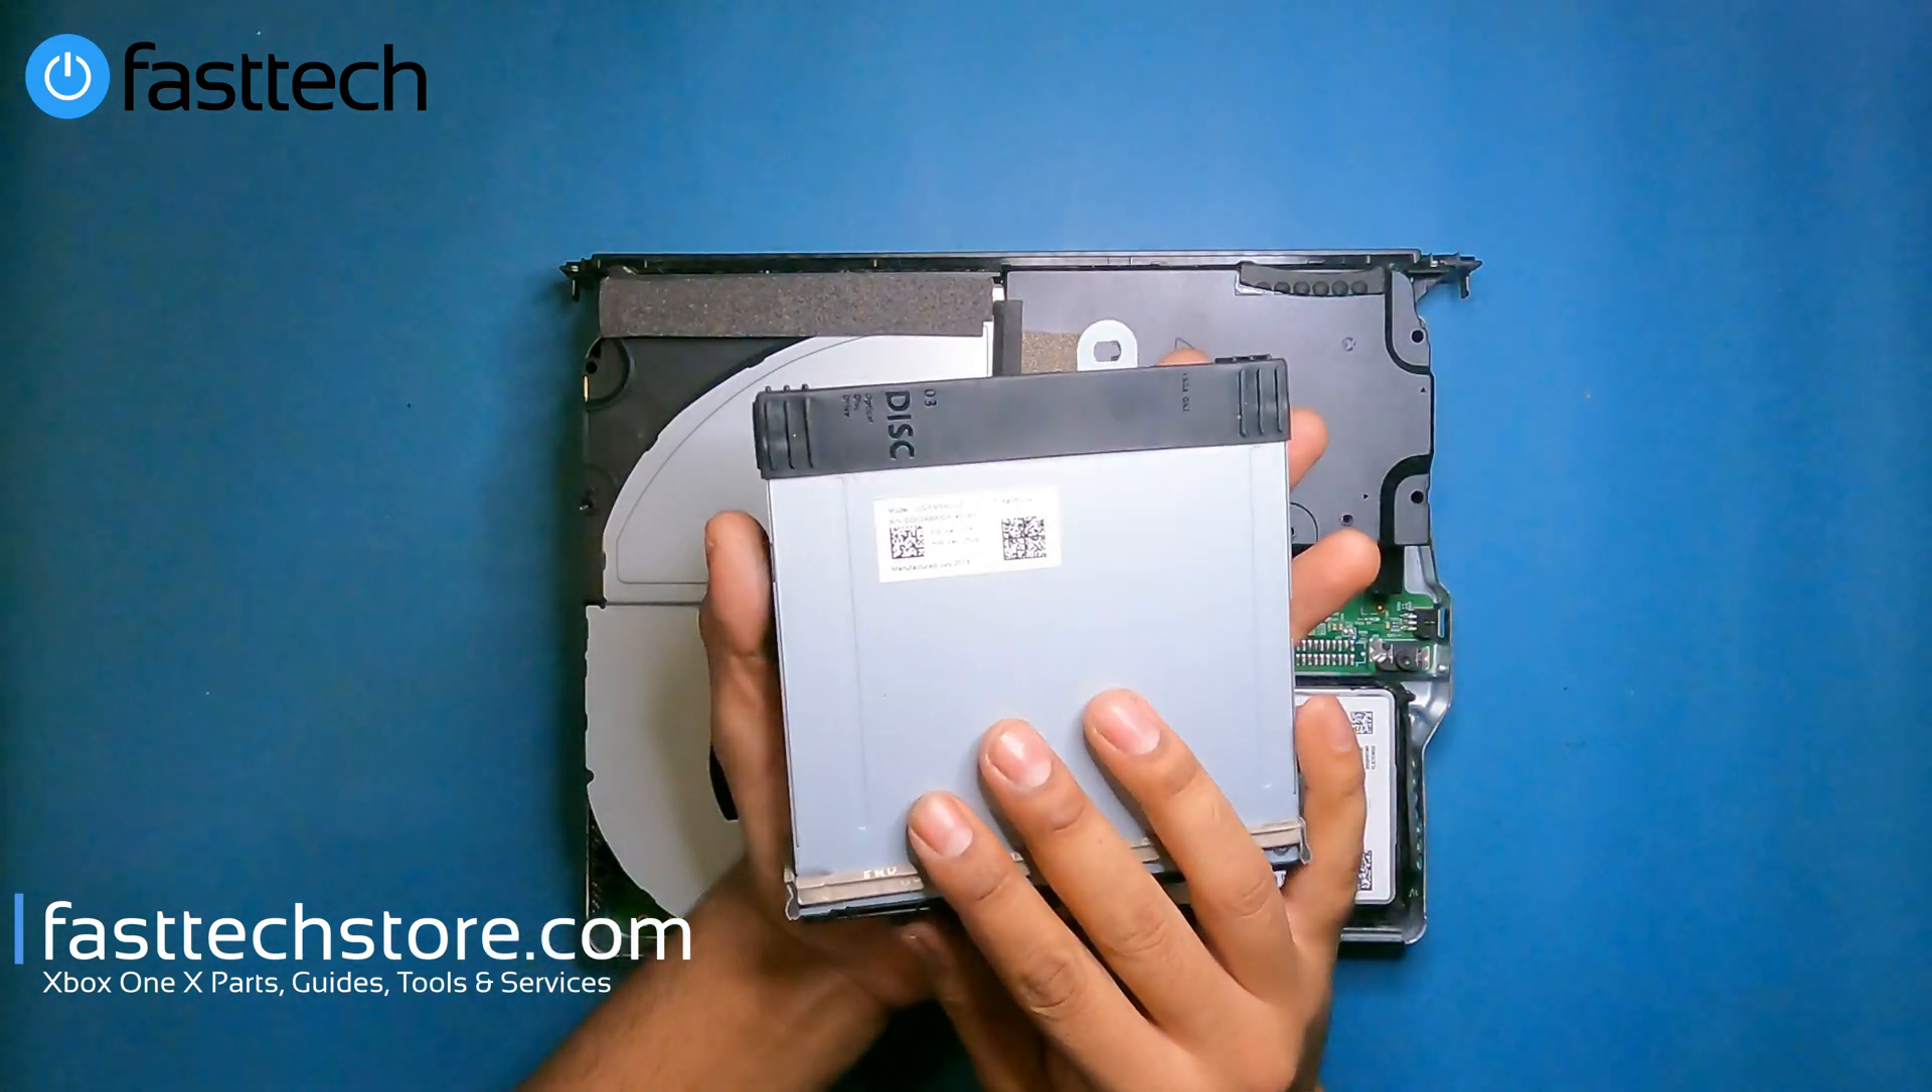We're going to remove that and now we have the disk drive free.